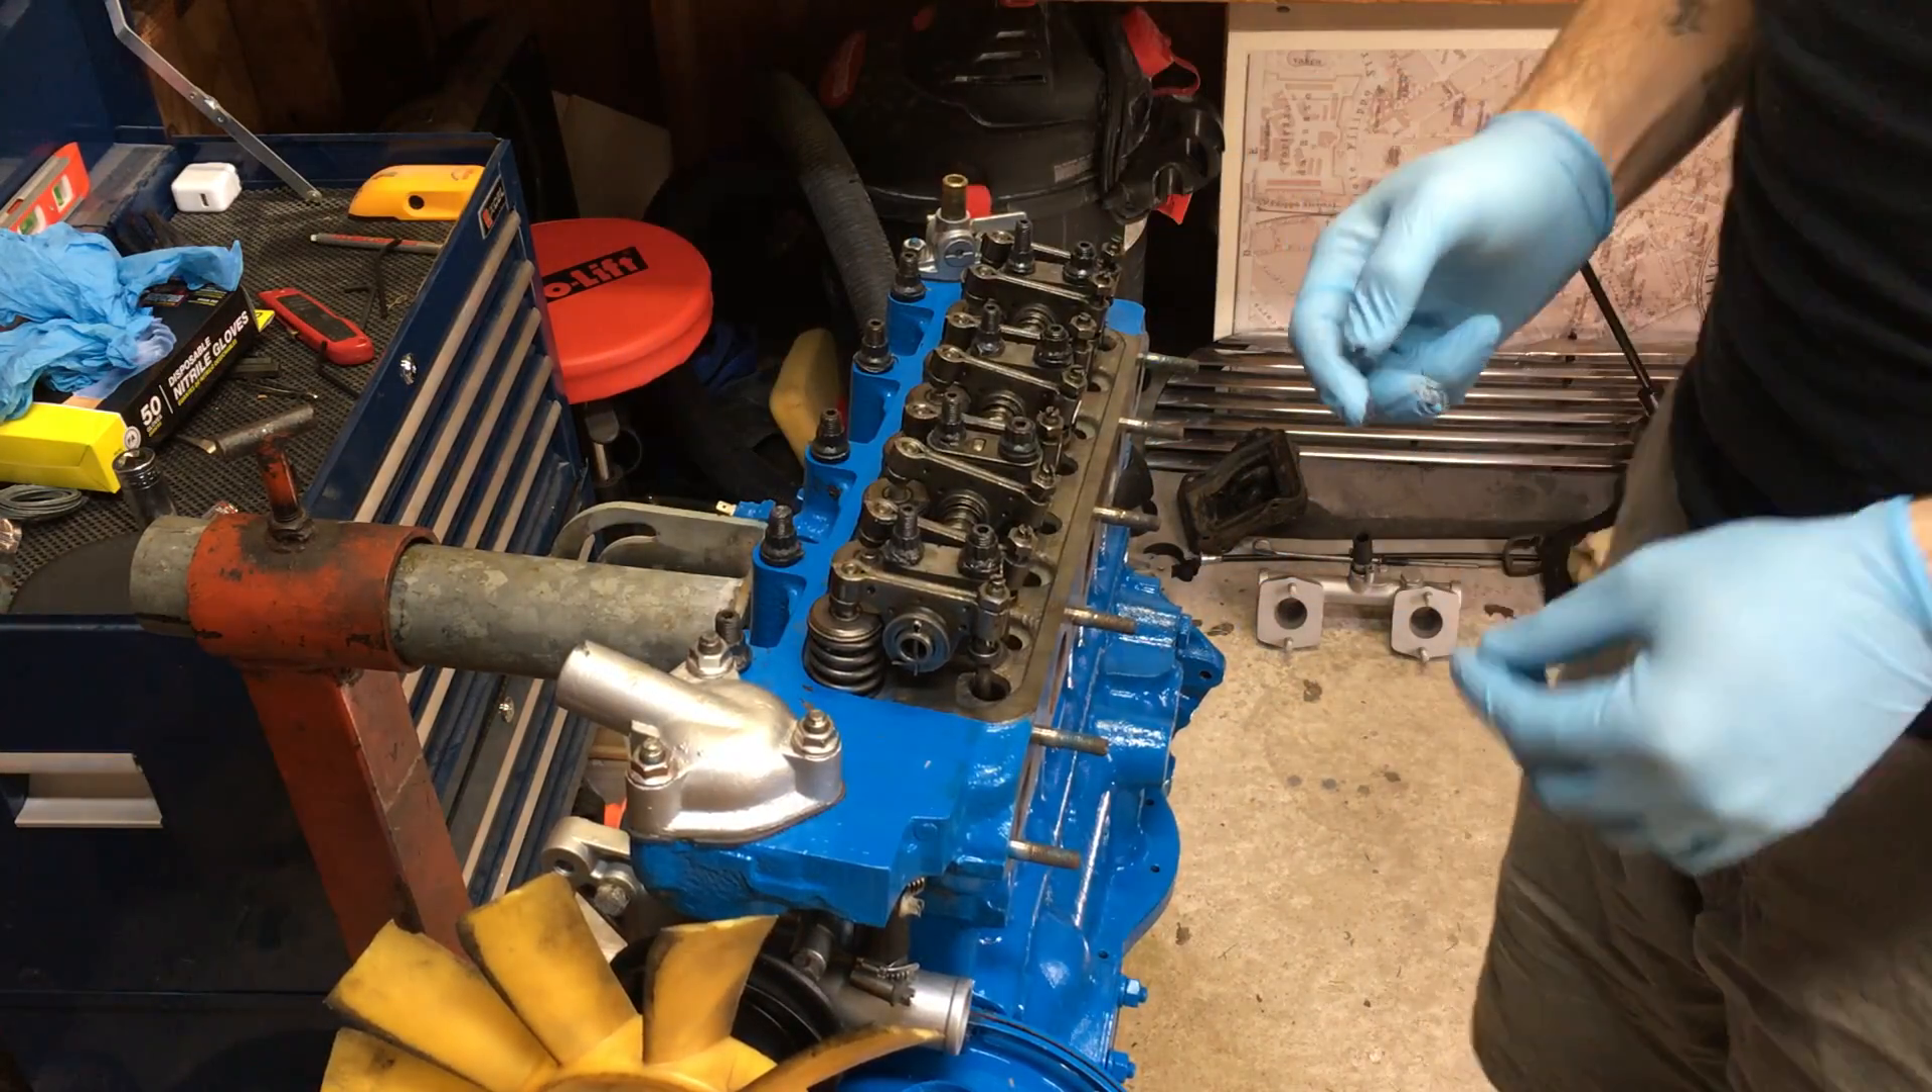So now we have this rocker assembly put on our cylinder head.